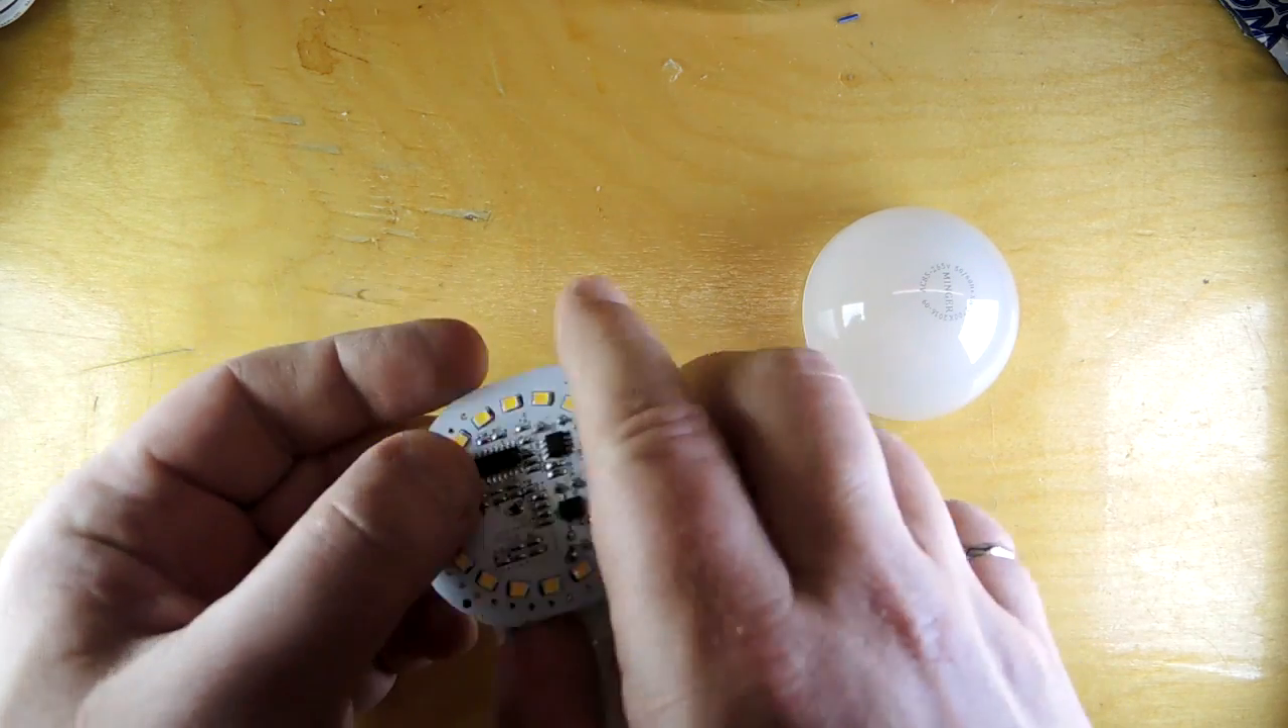So I just took the top off and there's a single circuit board.